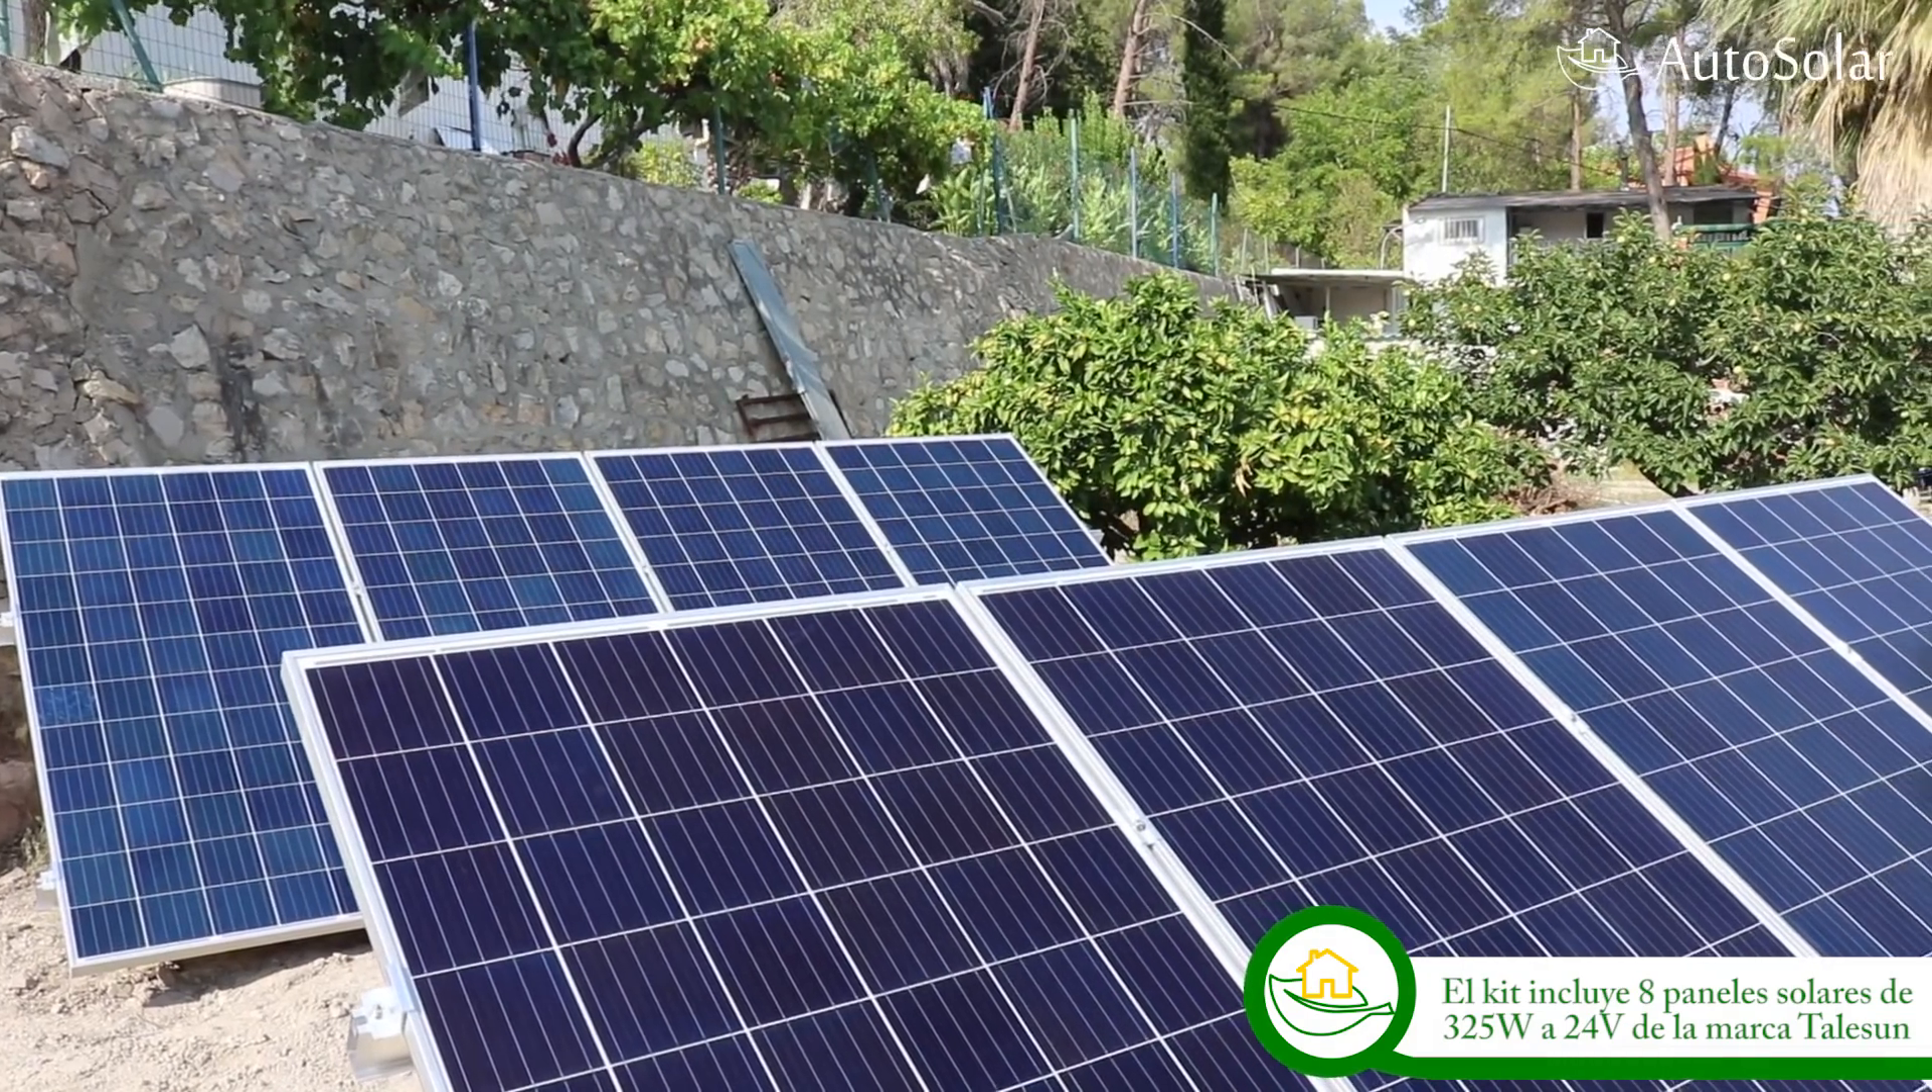Una vez fijada la estructura, nuestros instaladores han puesto los paneles solares.